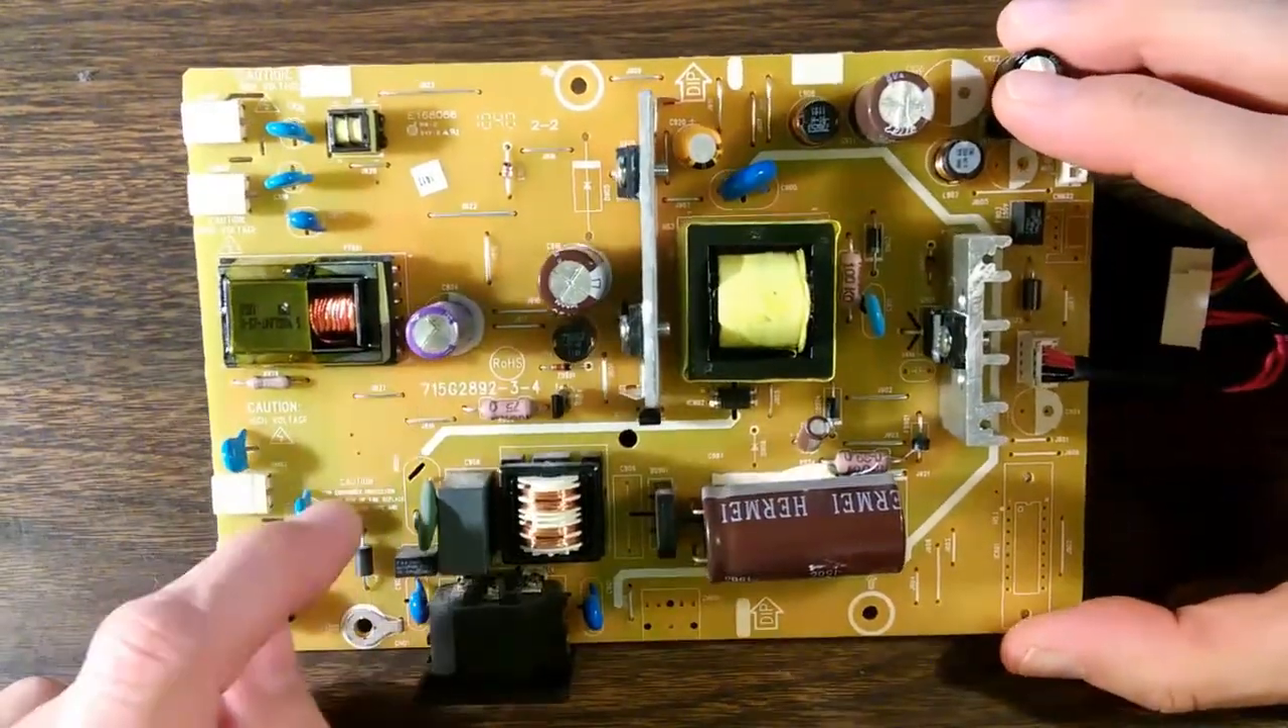Now we have the power supply board out and we can get a closer look at it.